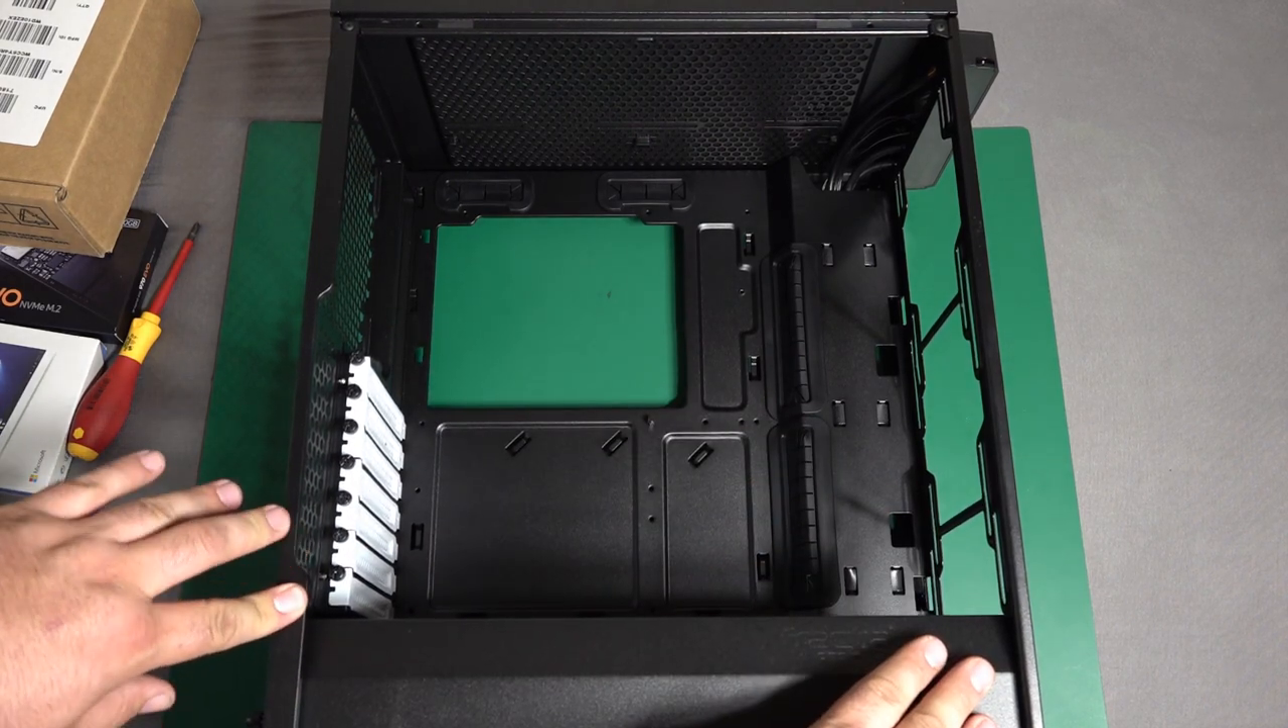I got all the panels off of it and I got the two stock fans removed.